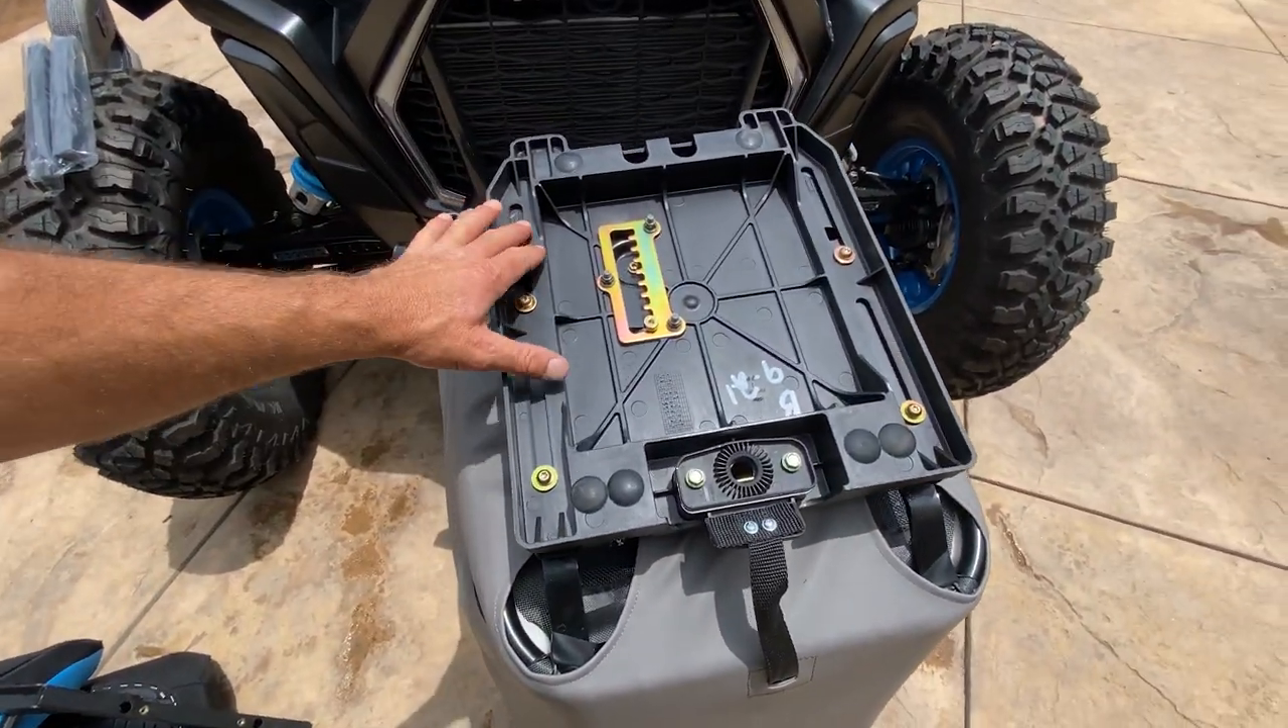This is the factory seat base here that we've removed.